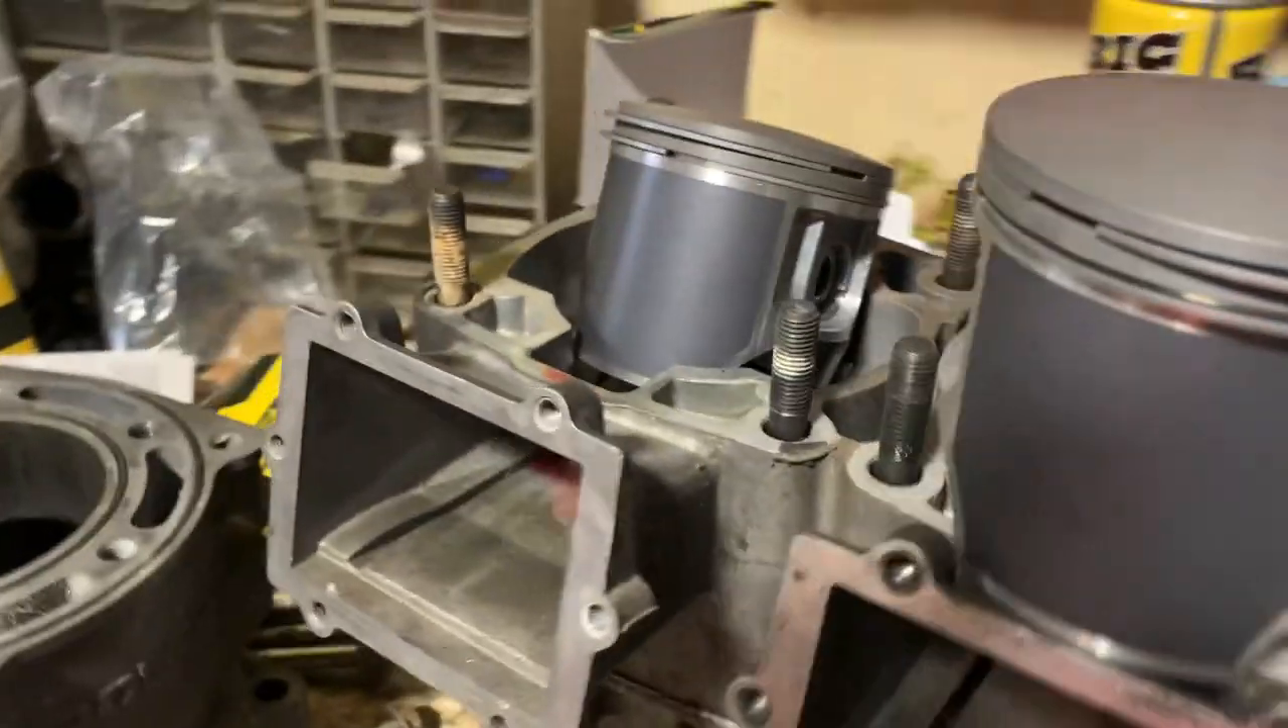Just like that both pistons are installed.